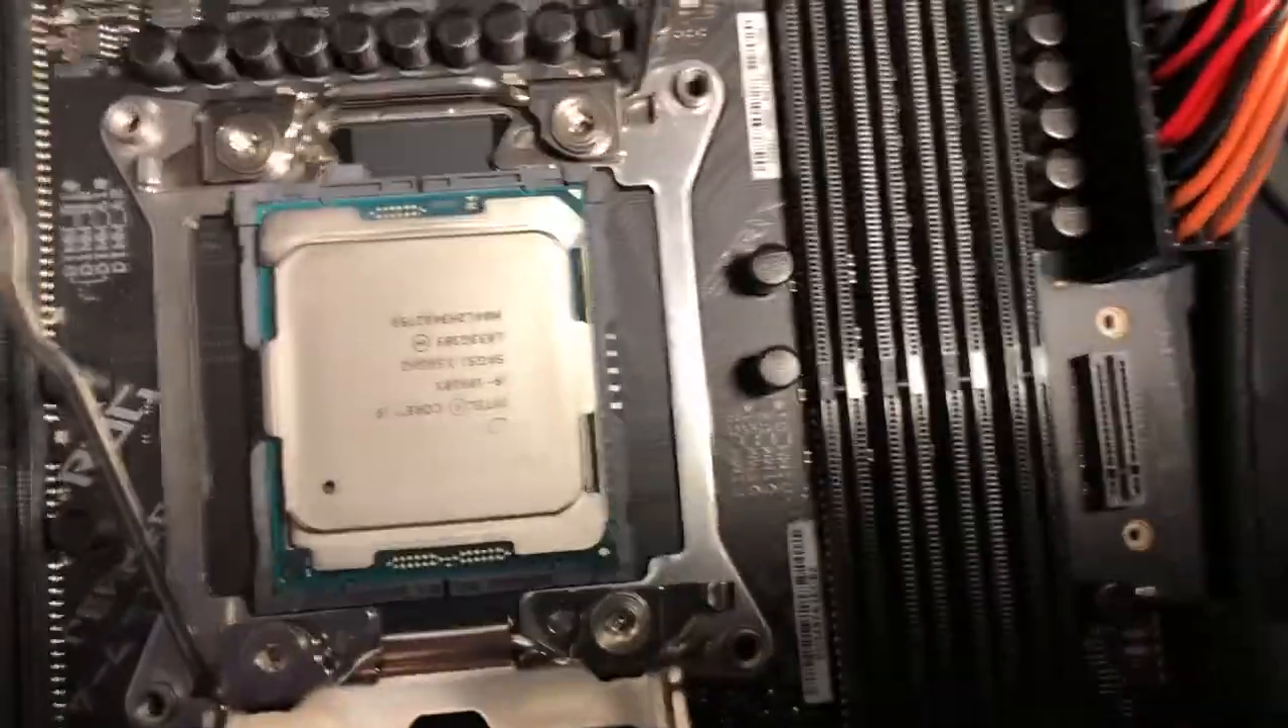Now the processor is in.